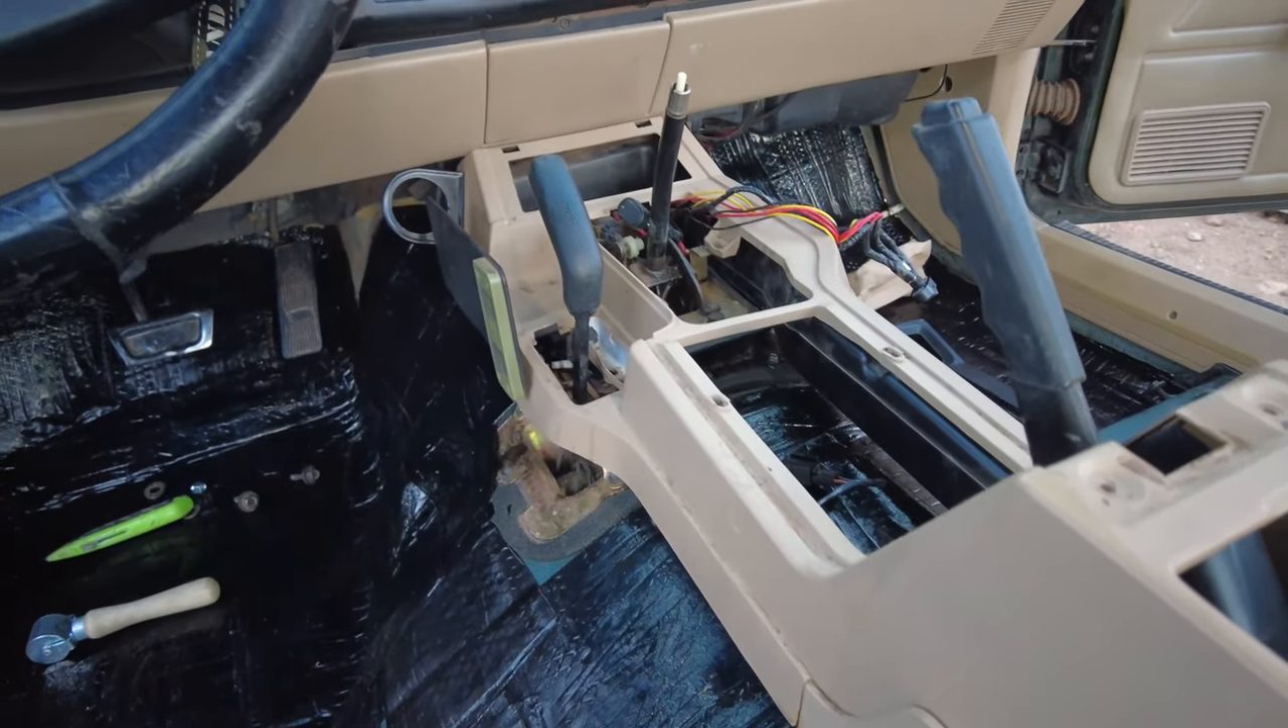Most of the center console is in i just have to uh put in all the gauges.